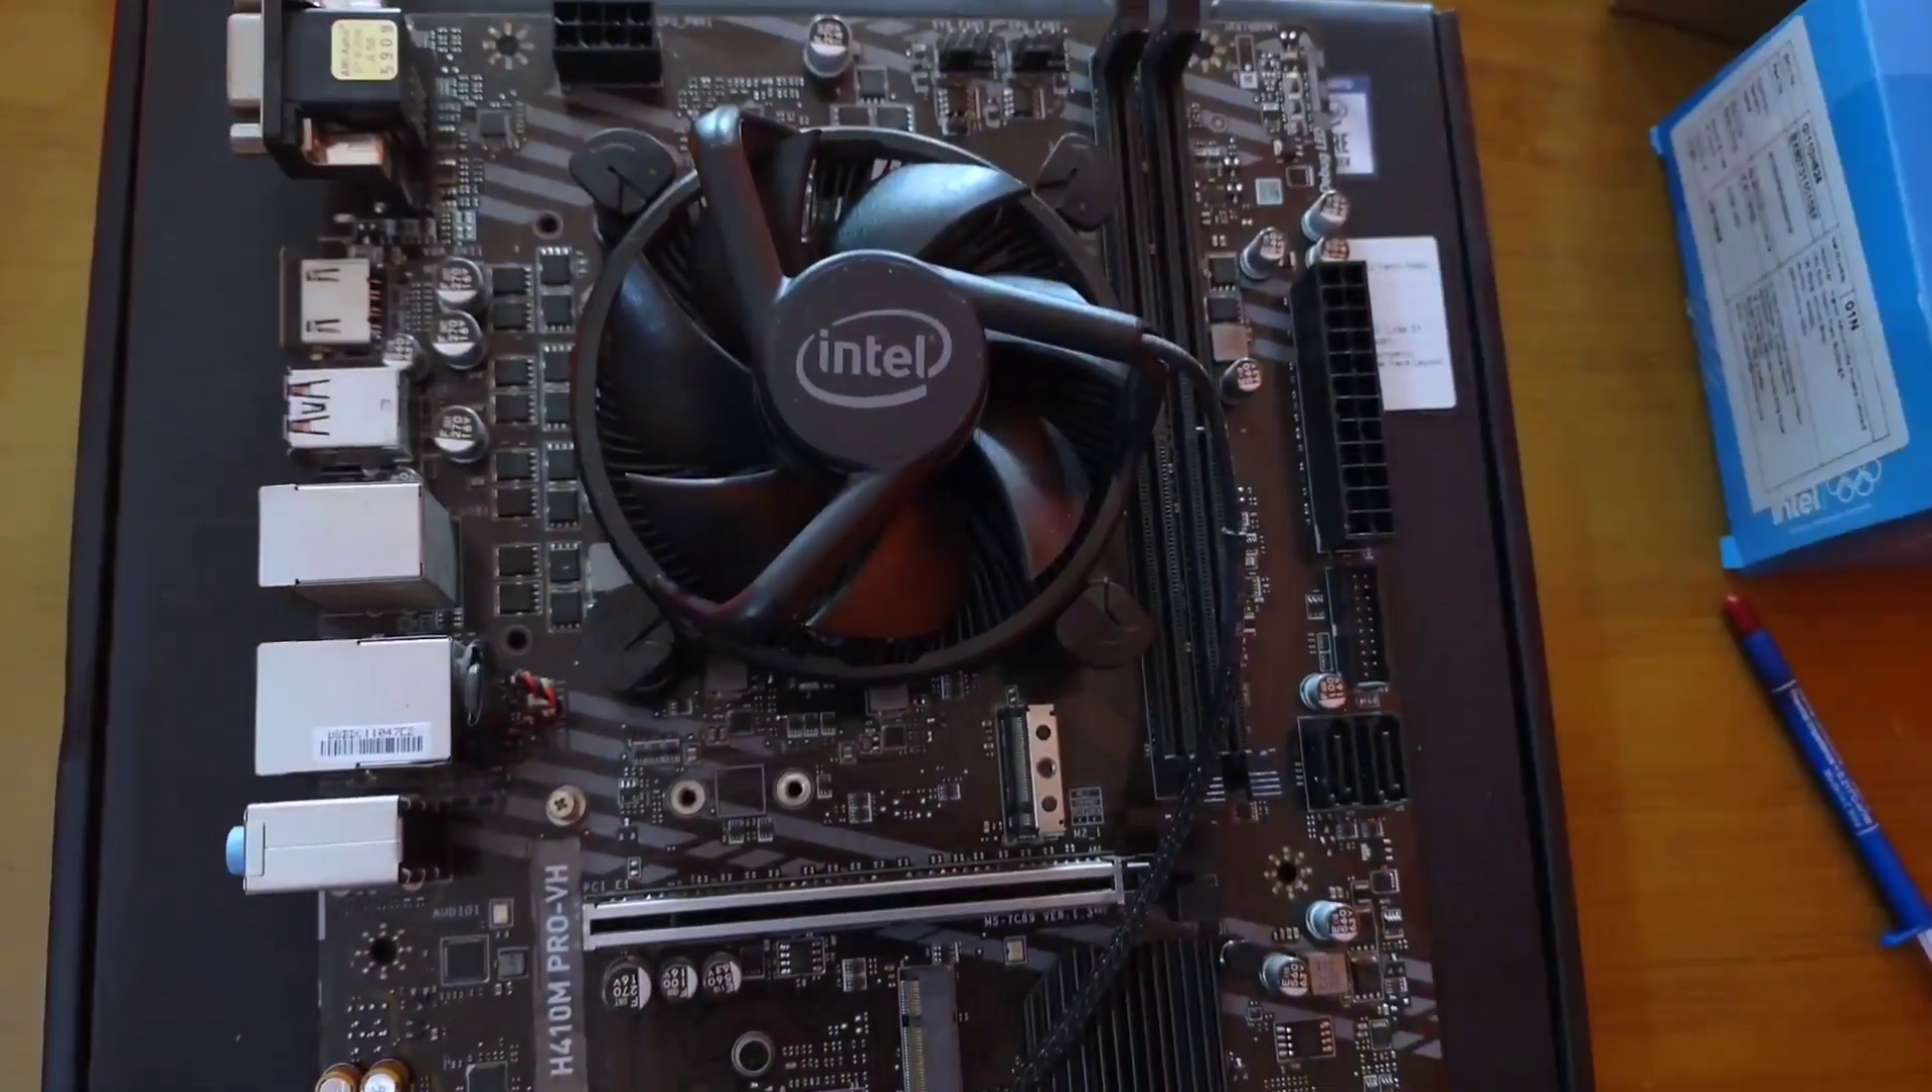And by pushing the fan into its place, the CPU cooler is installed.